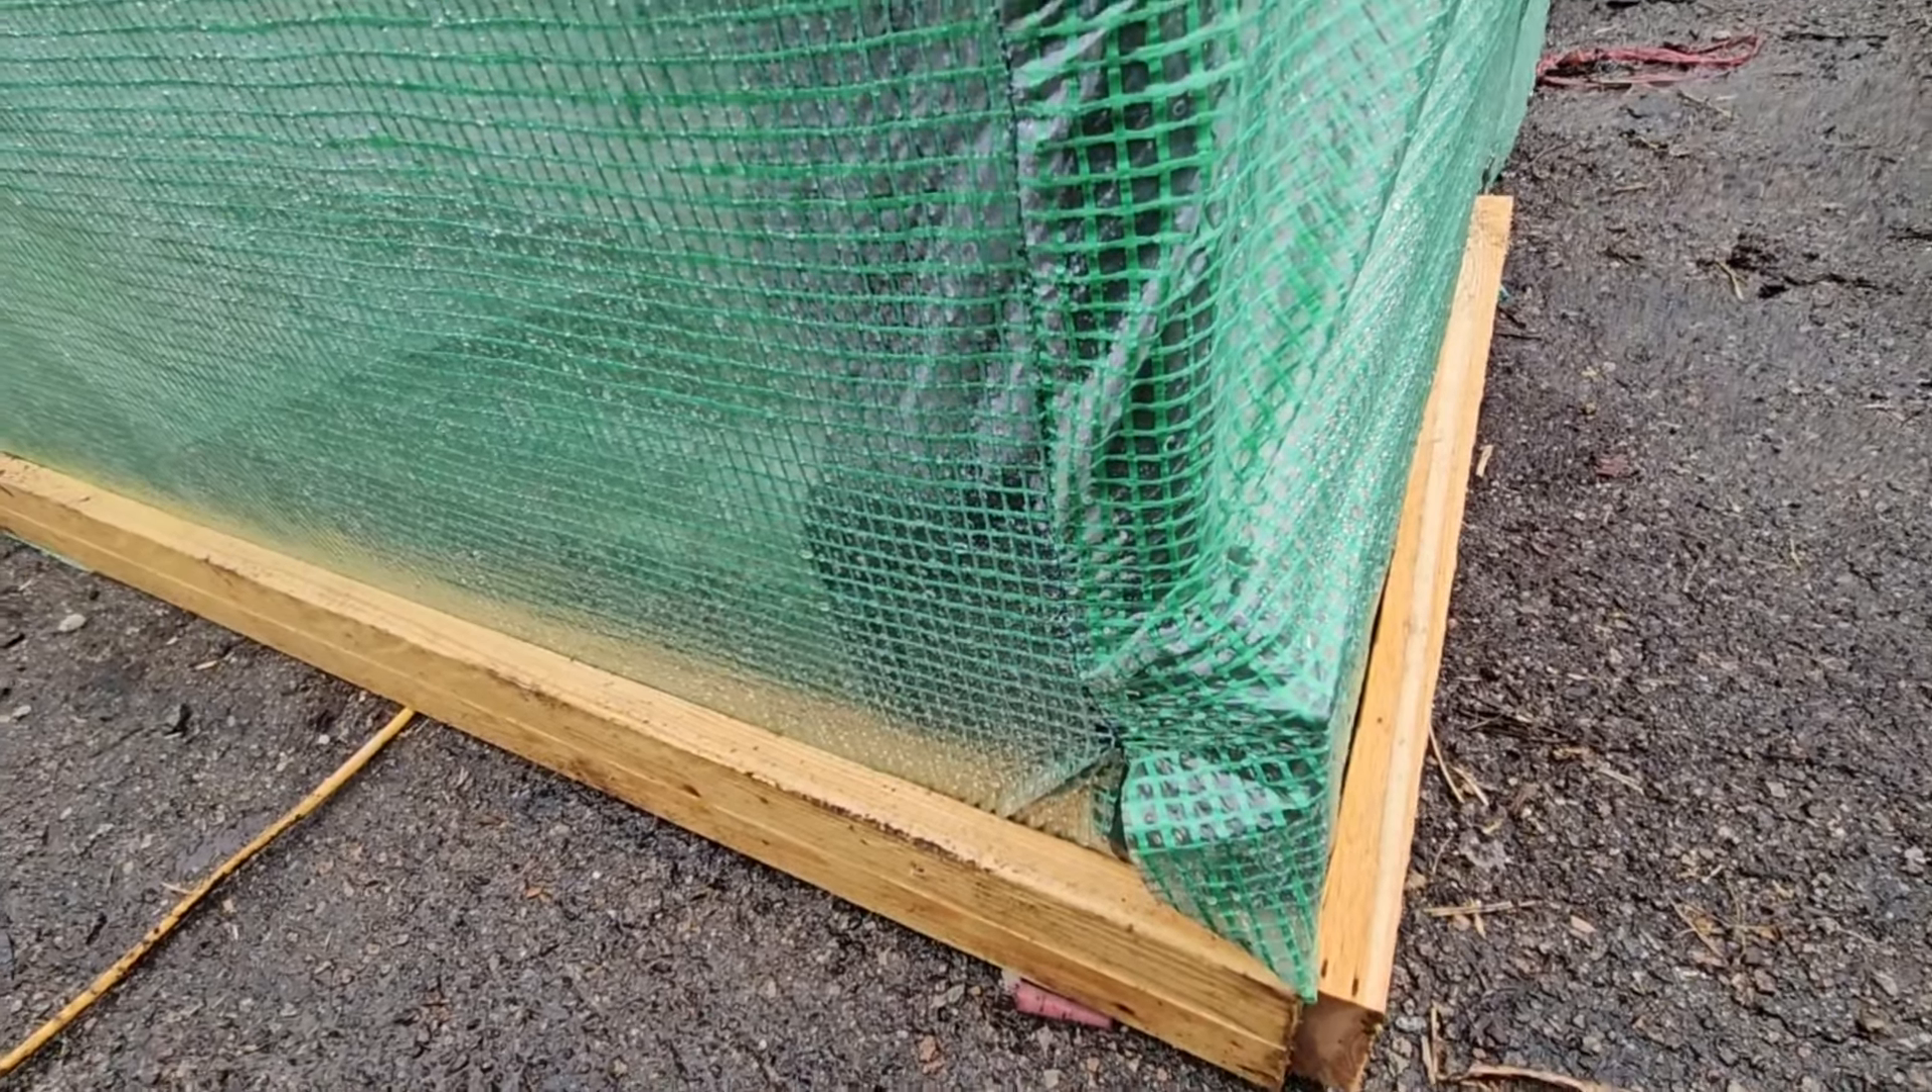Some of these corners didn't fit quite right because the base that we had from the other greenhouse wasn't the exact same size and we didn't want to rebuild the base so you can kind of see it sticks out a bit.